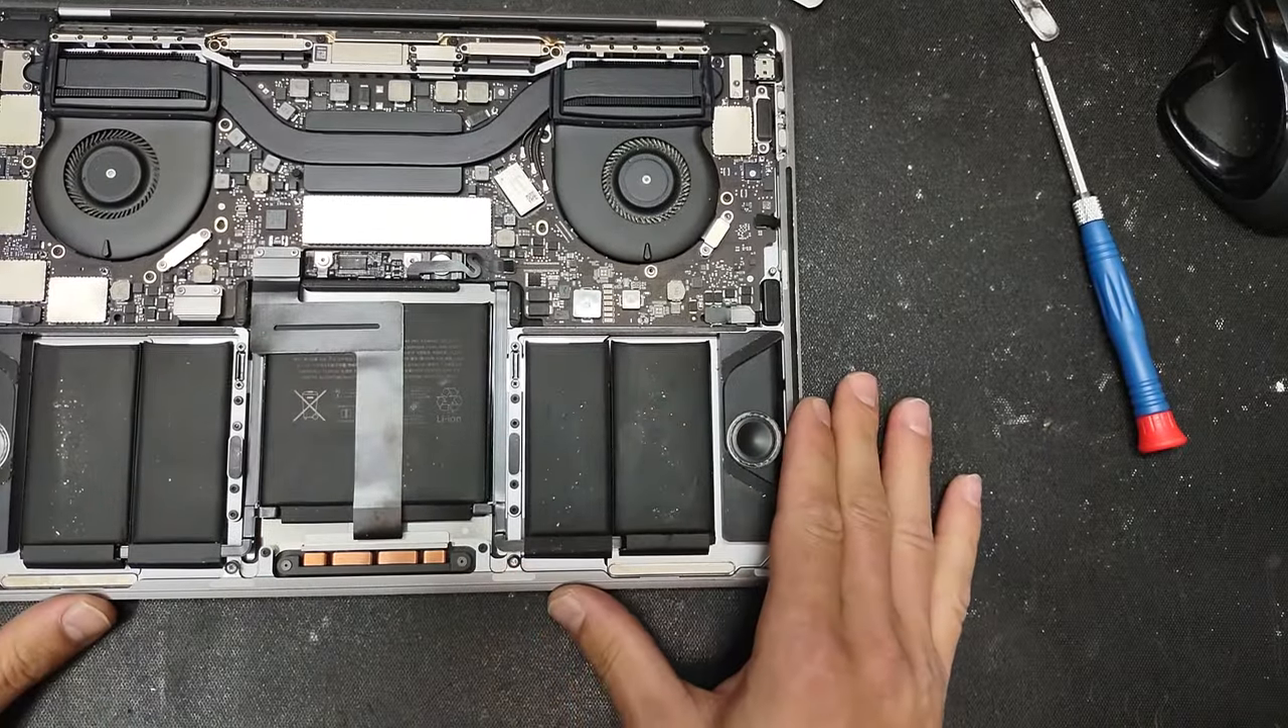Okay so we have the back of the computer removed.